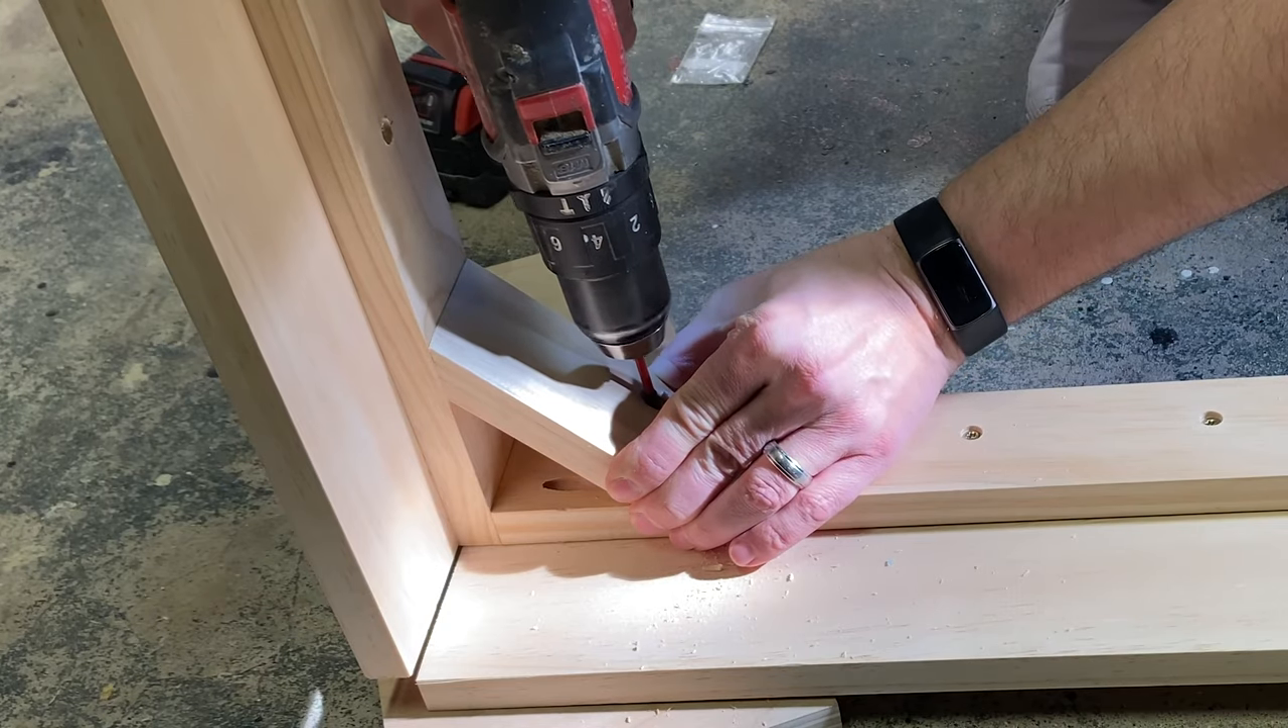To give the legs something to attach to, I added these corner brackets with some scrap one by three.